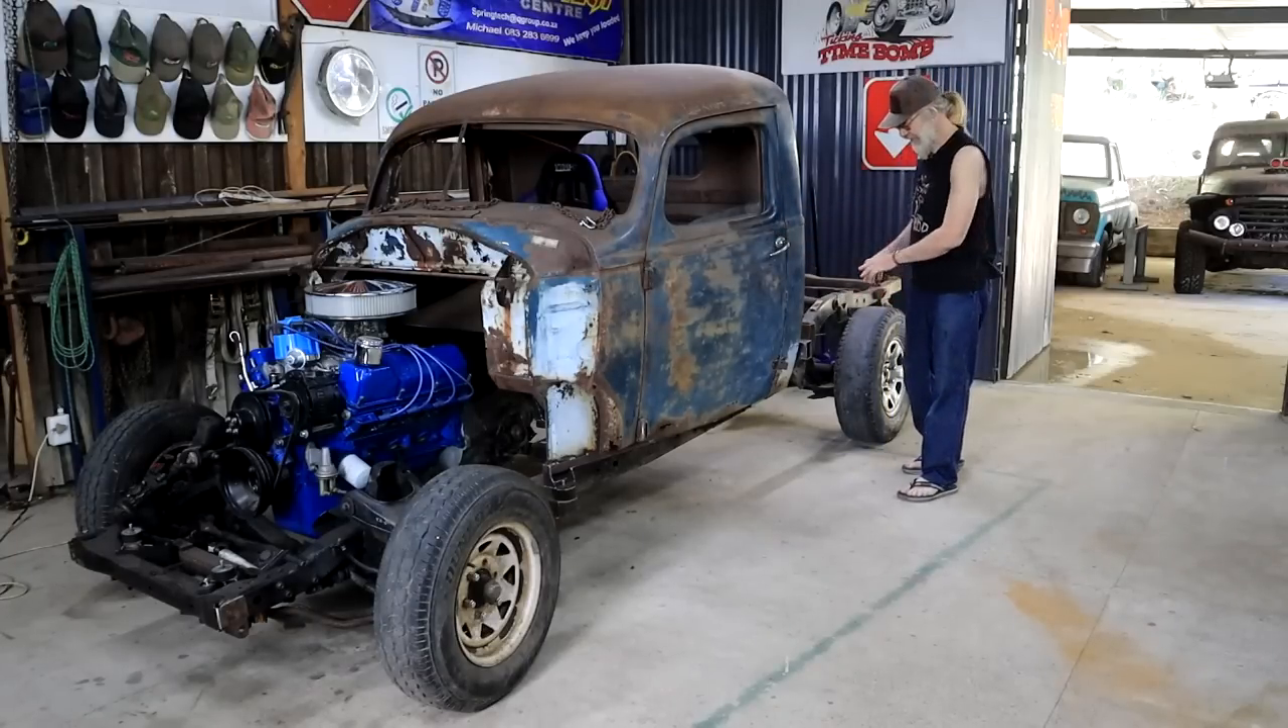I've already got the cab mounted on a Isuzu chassis.